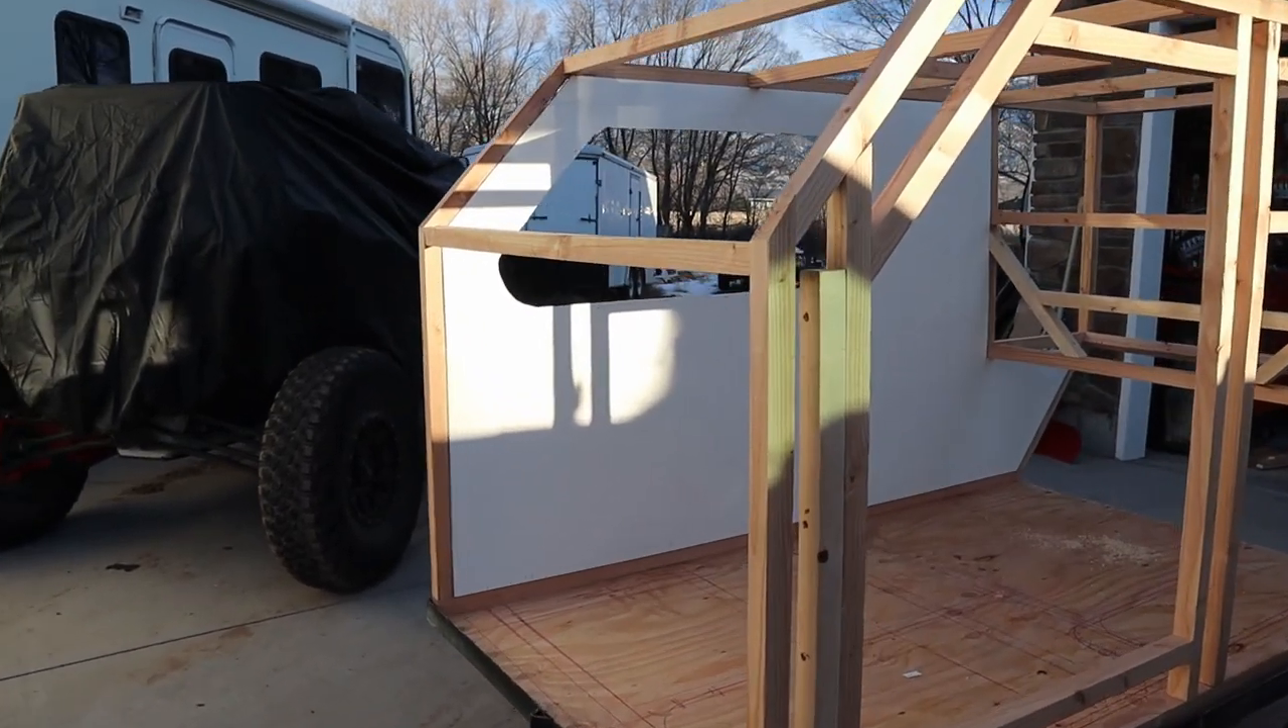We've got the uh most of the frame most of the framing done.